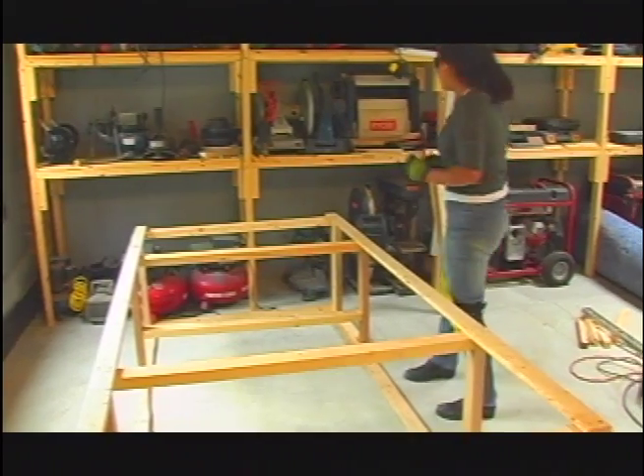Voila chicken tractor we're done all we have to do is just skin it now with wire.